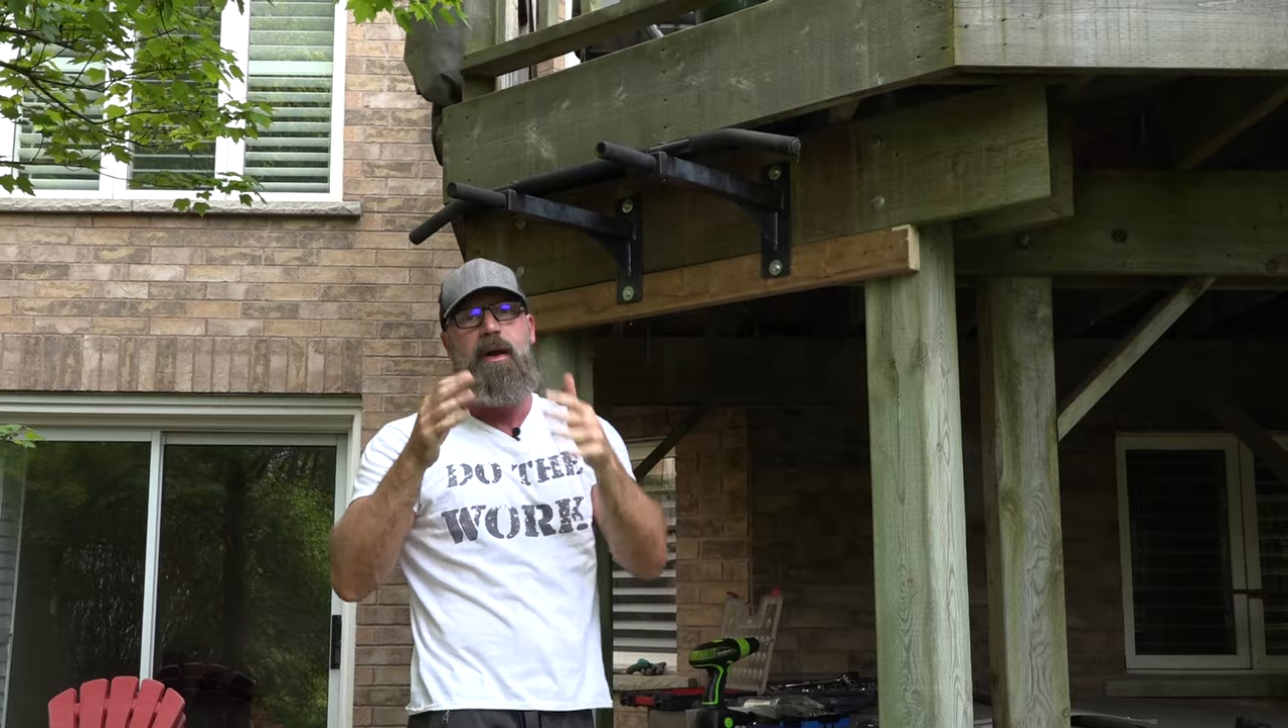So we've mounted our chin-up bar. It's nice and sturdy.